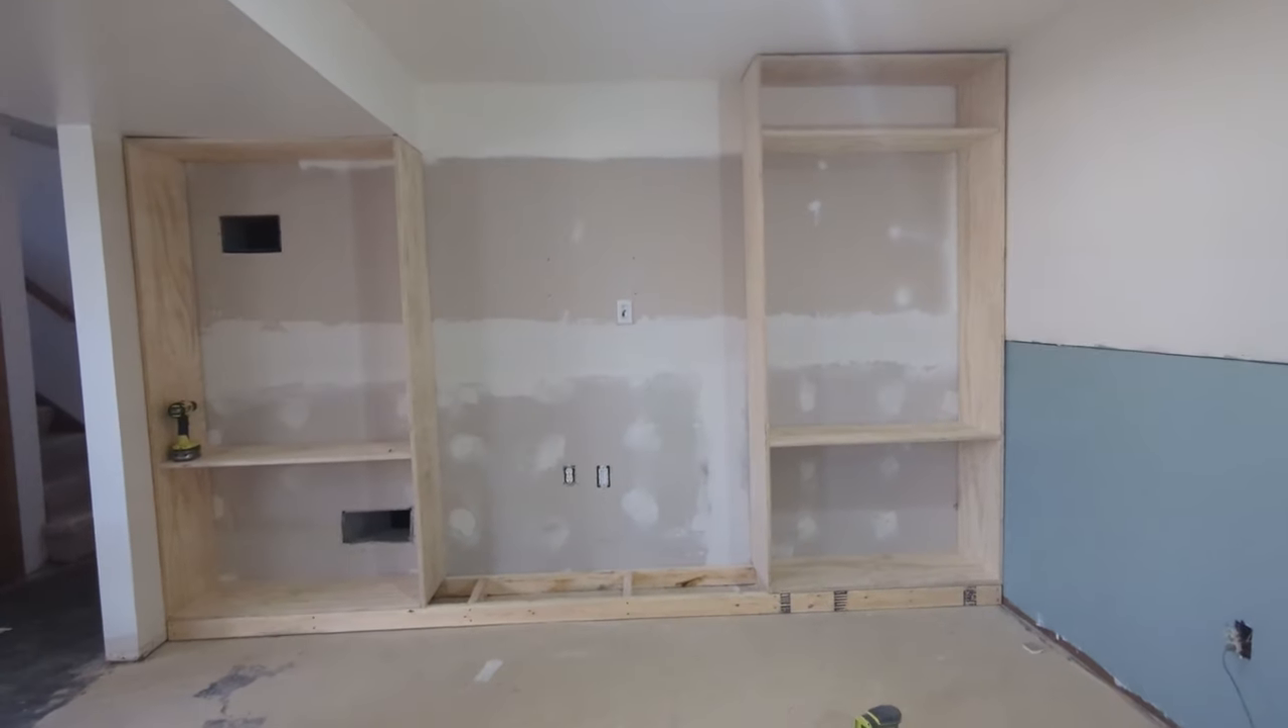So, we have our two bookshelf boxes now We still need to build the box for the TV stand.